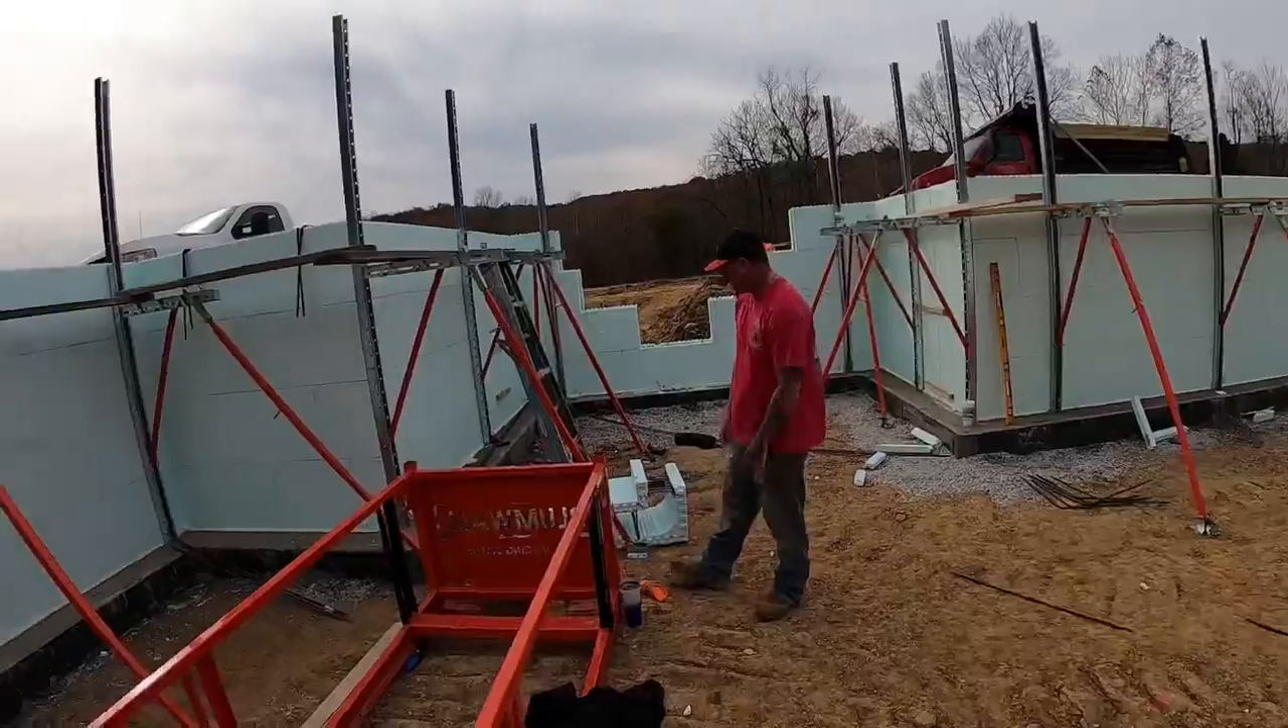There's what she looks like after we got all the braces up. I wasn't here for most of them.